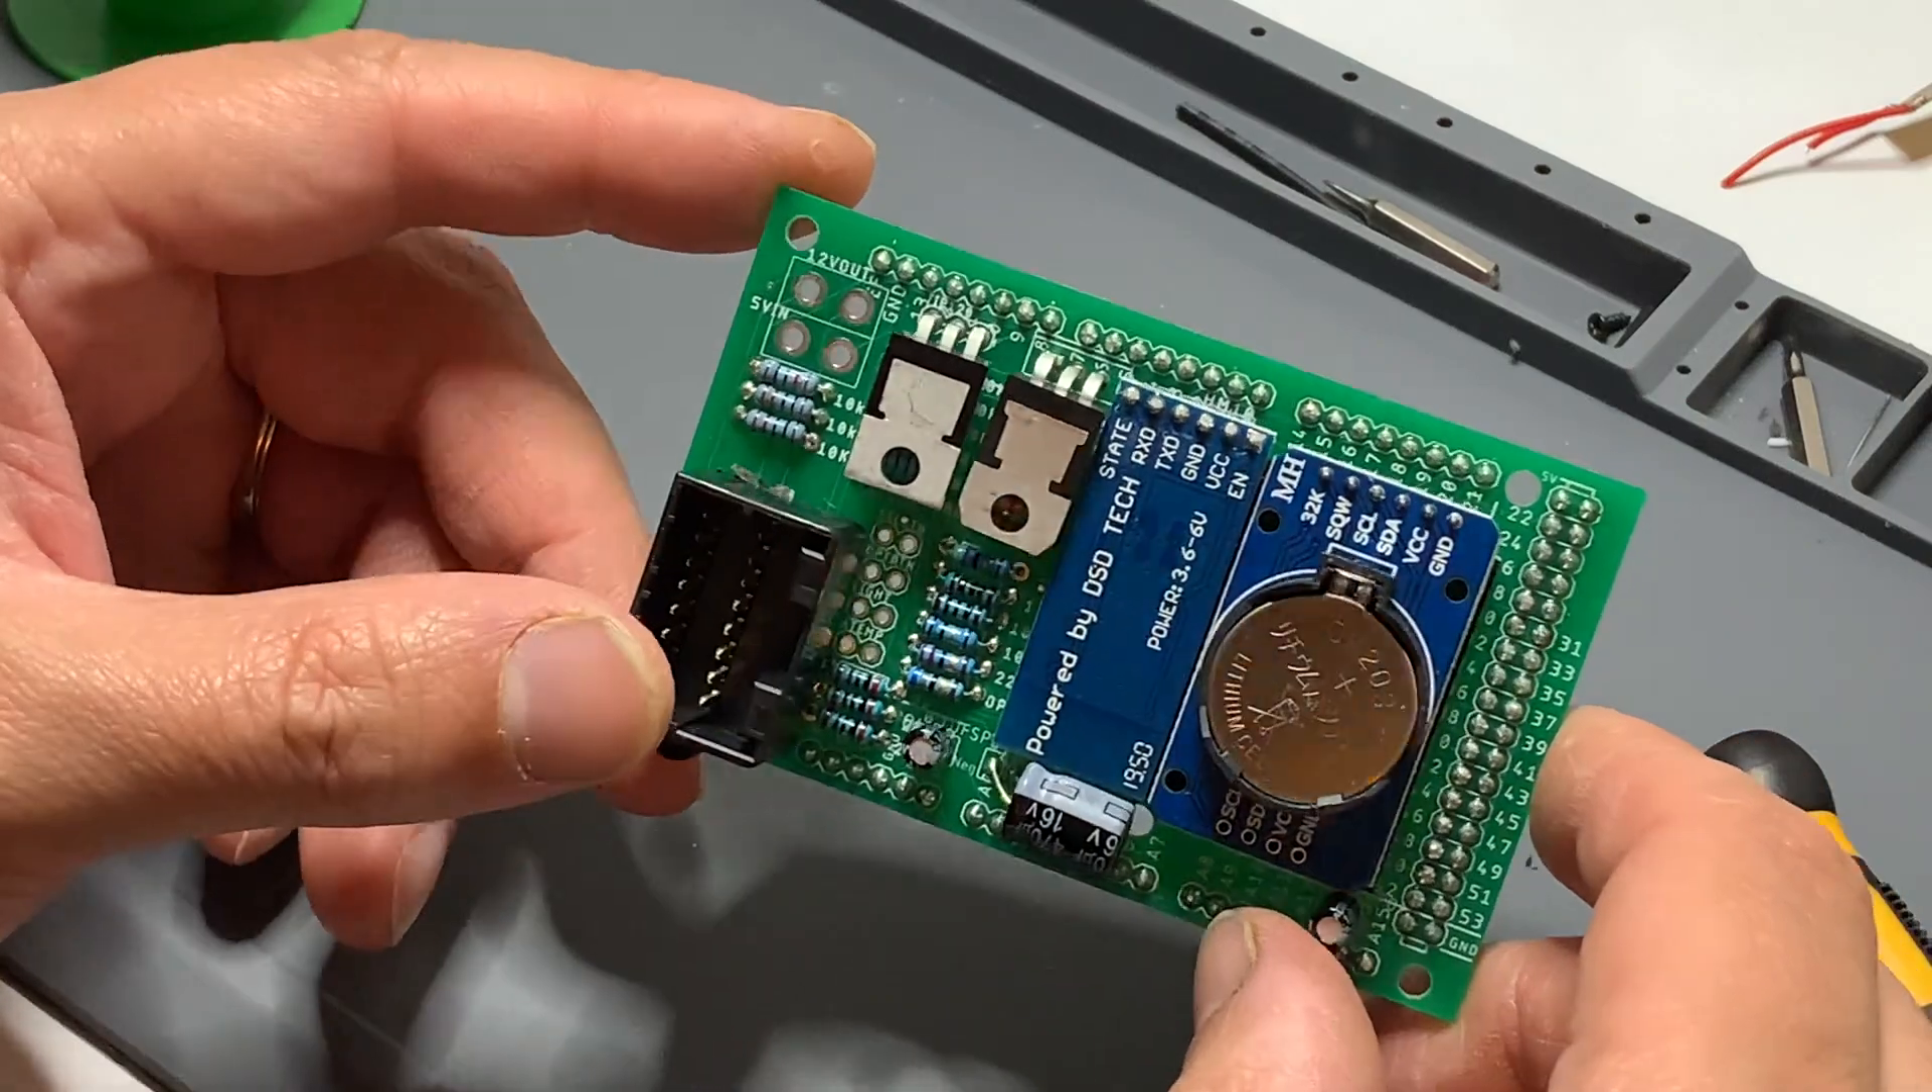So this is largely done. So the only thing now that has to be done is mounting all of the wires, the cables, so the option and select buttons, light sensor cable and ambient temperature sensor cable.